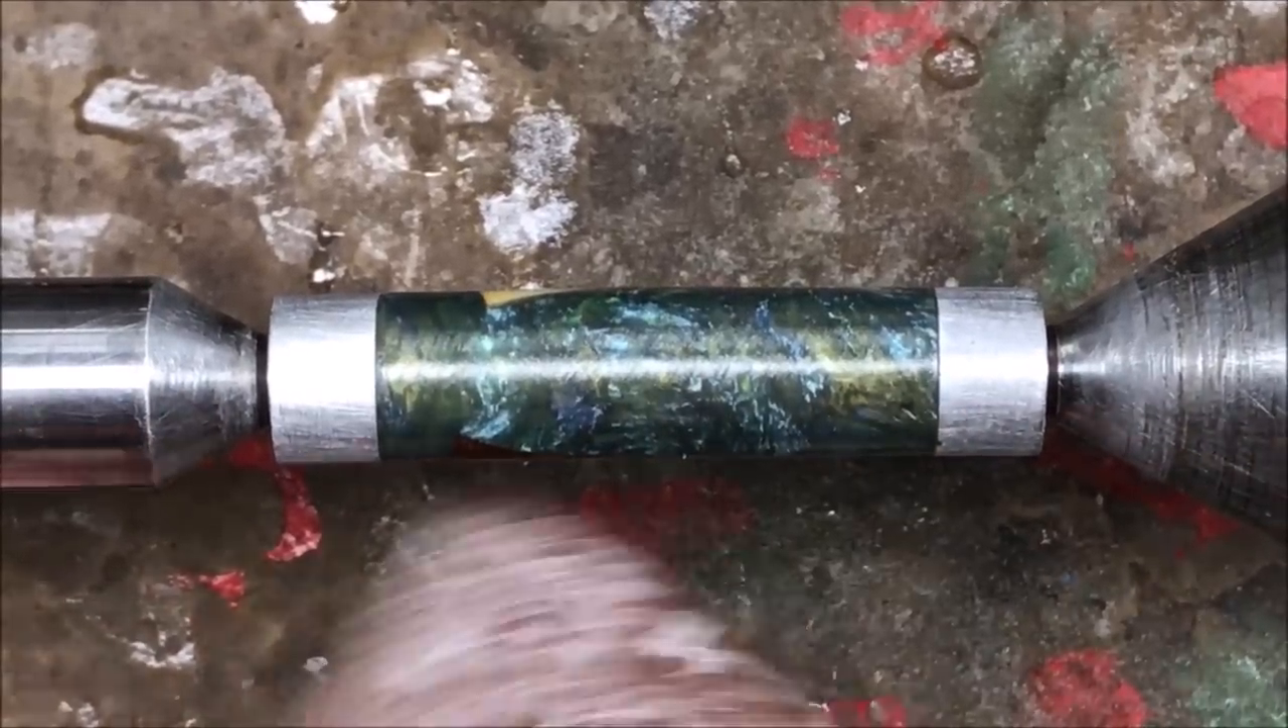I've got the blank back on the turning bushings.